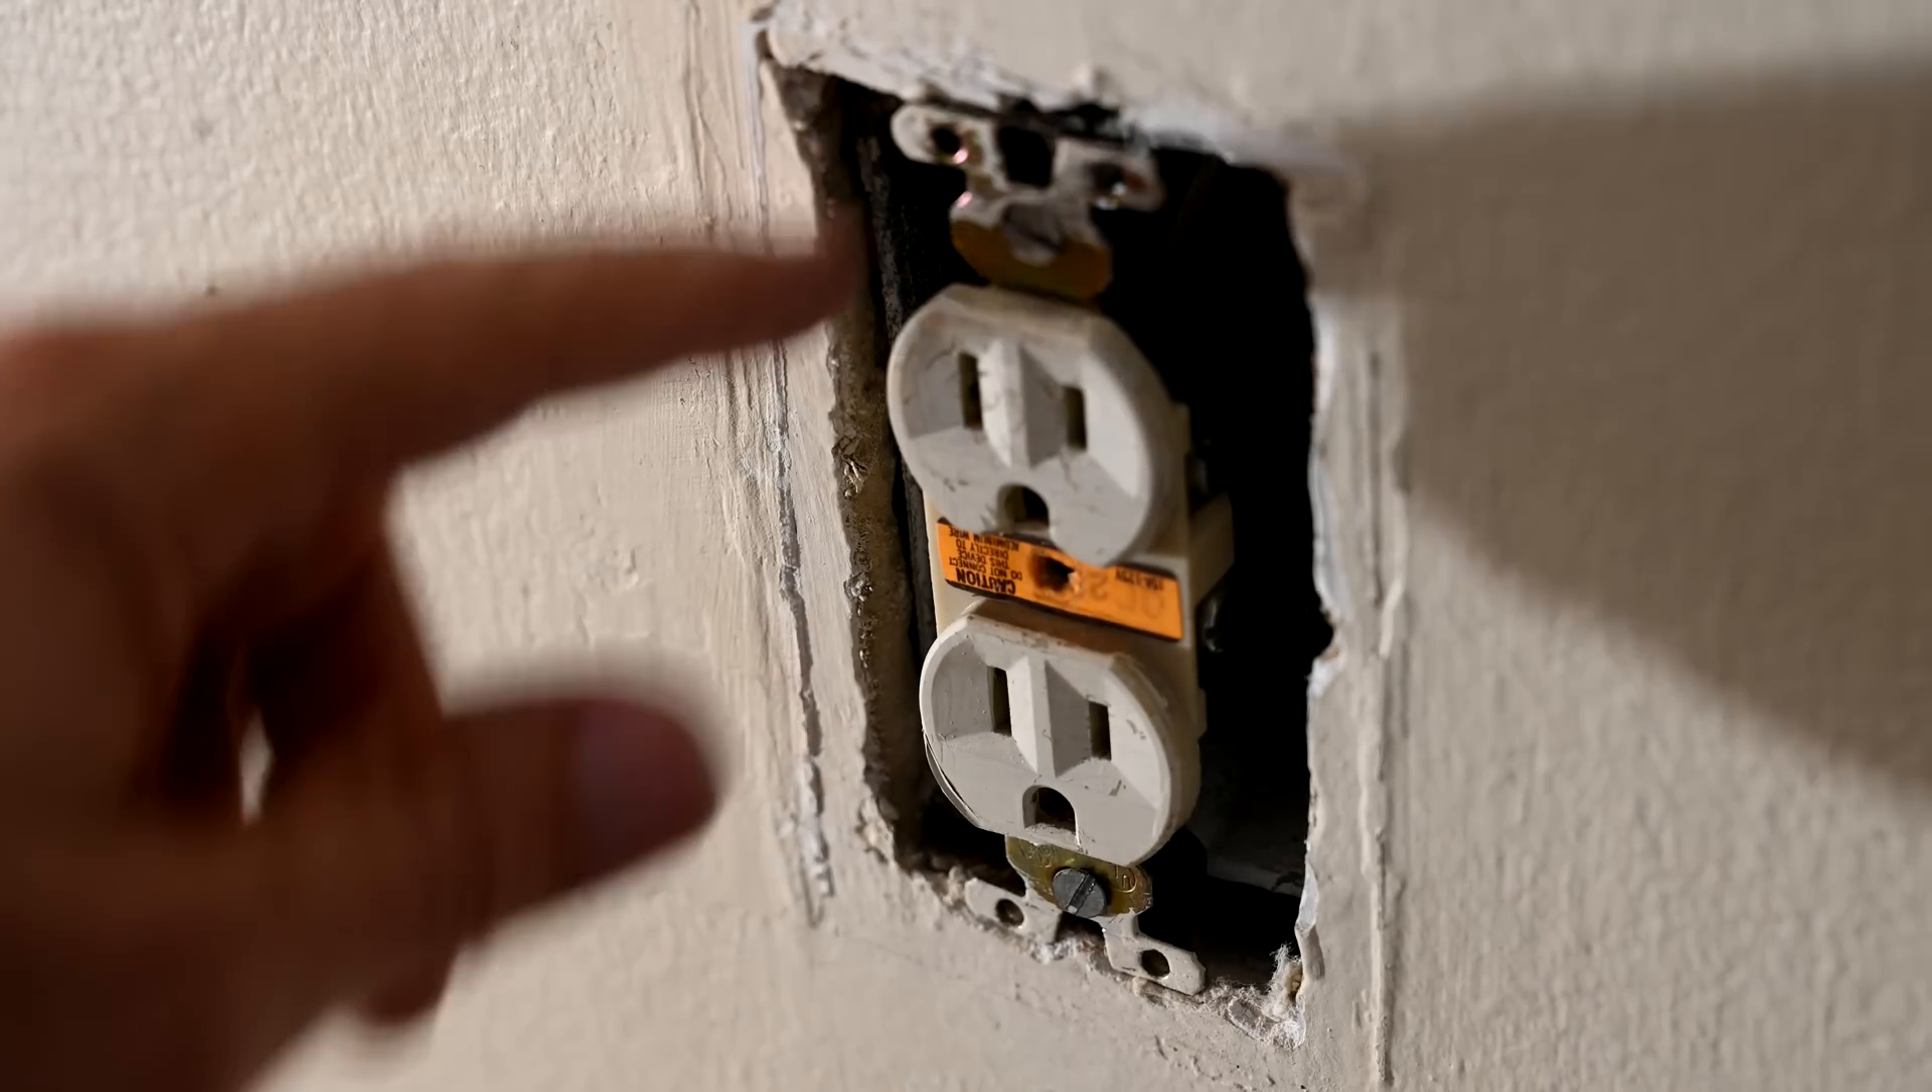So since we have the case where this outlet is, the hole is just way too big vertically, so very little of this is going to grip any of the drywall.